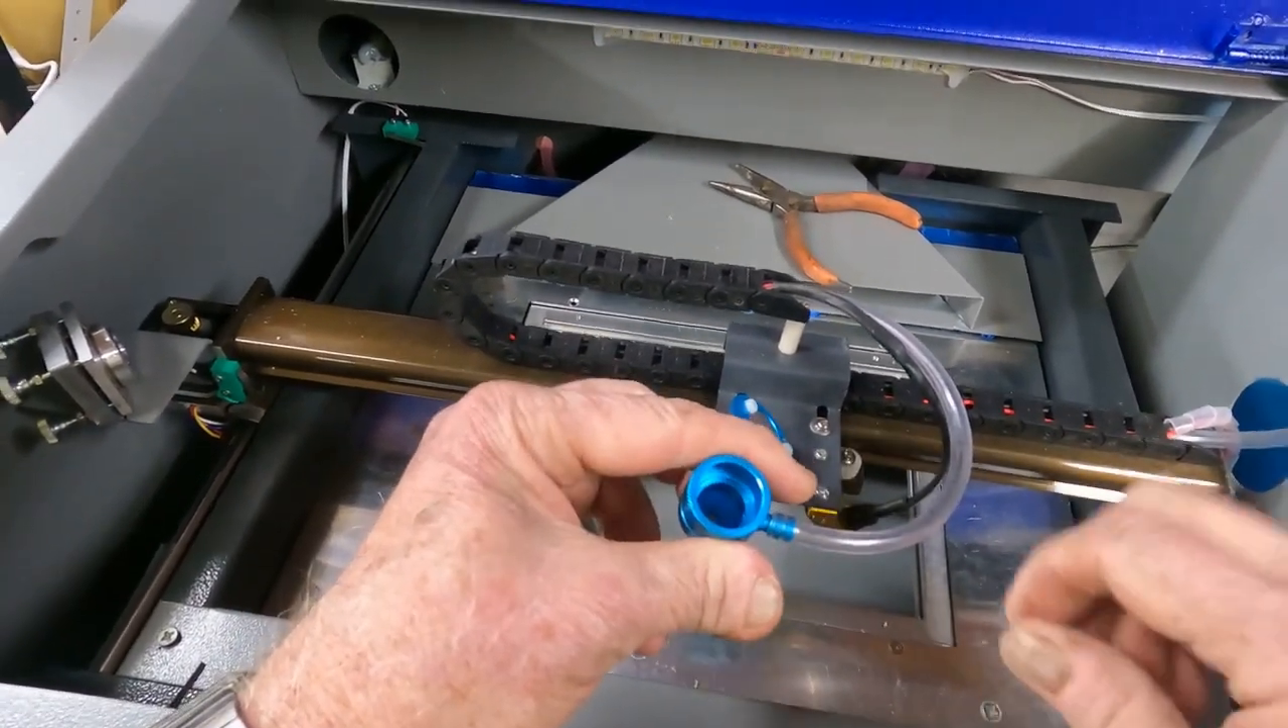Now there you go got the hose on.